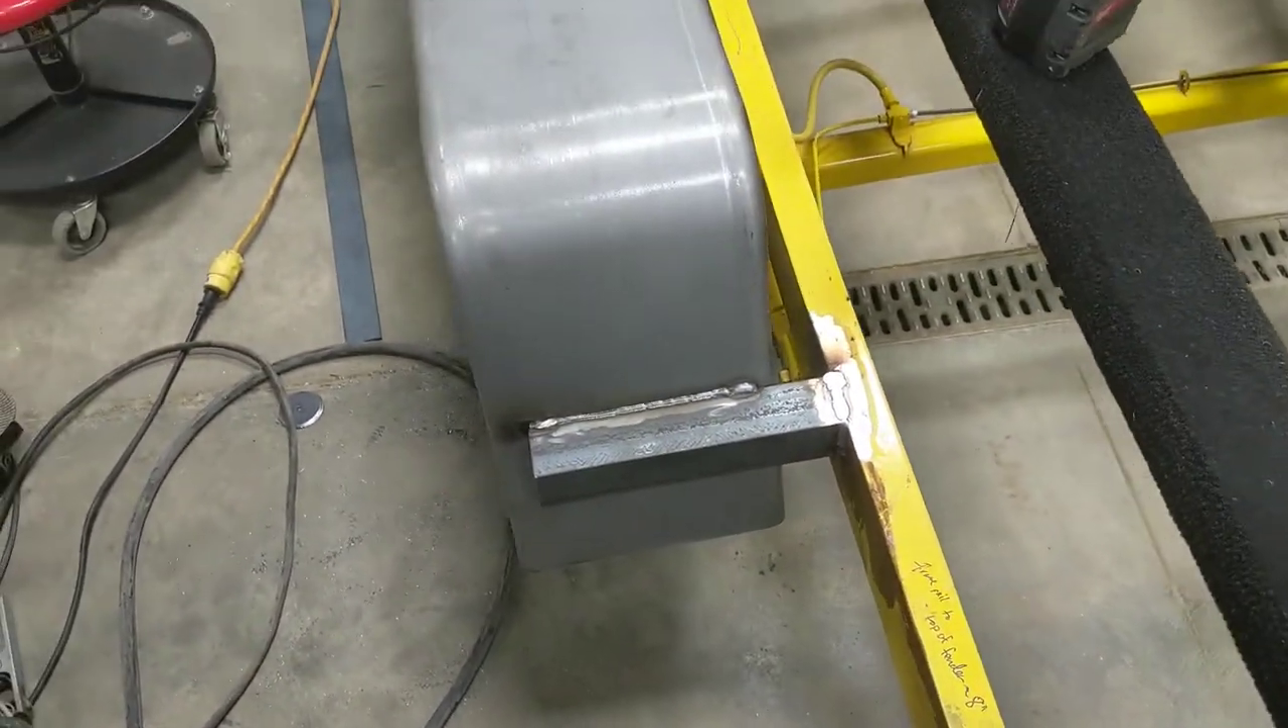I got the fenders welded on here now.